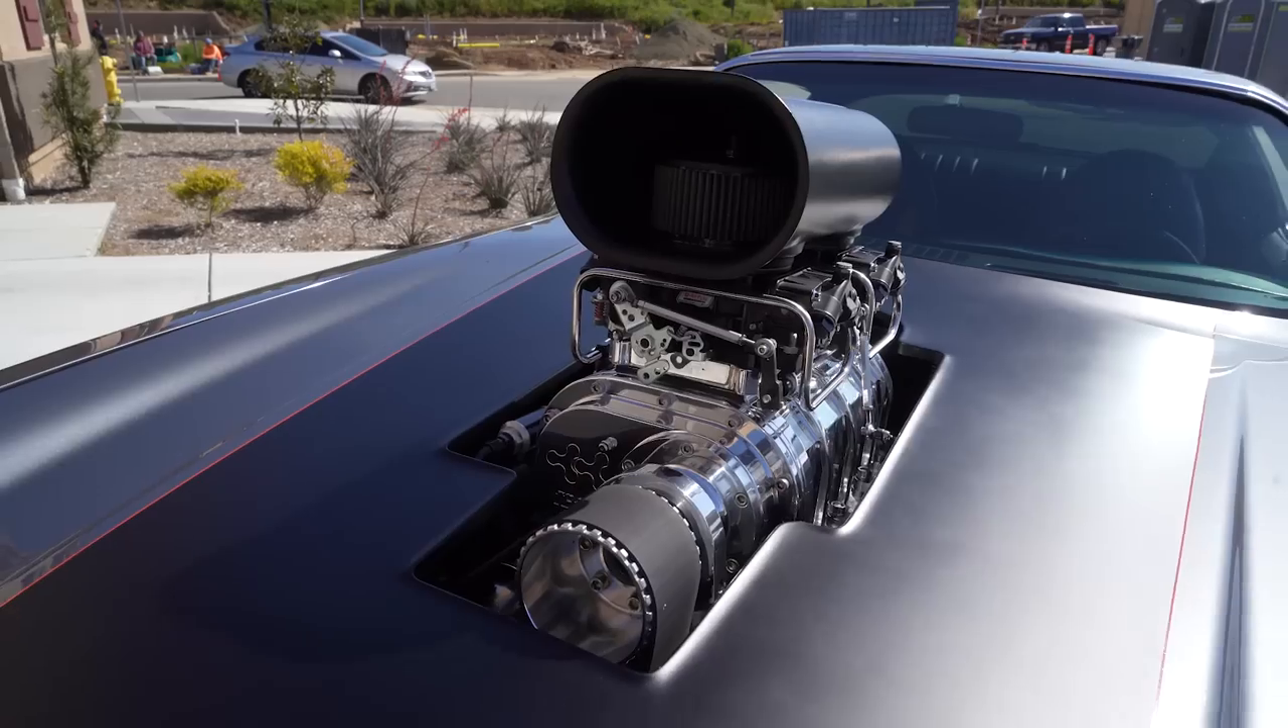You see that. Right. You see the damn blower sticking out.